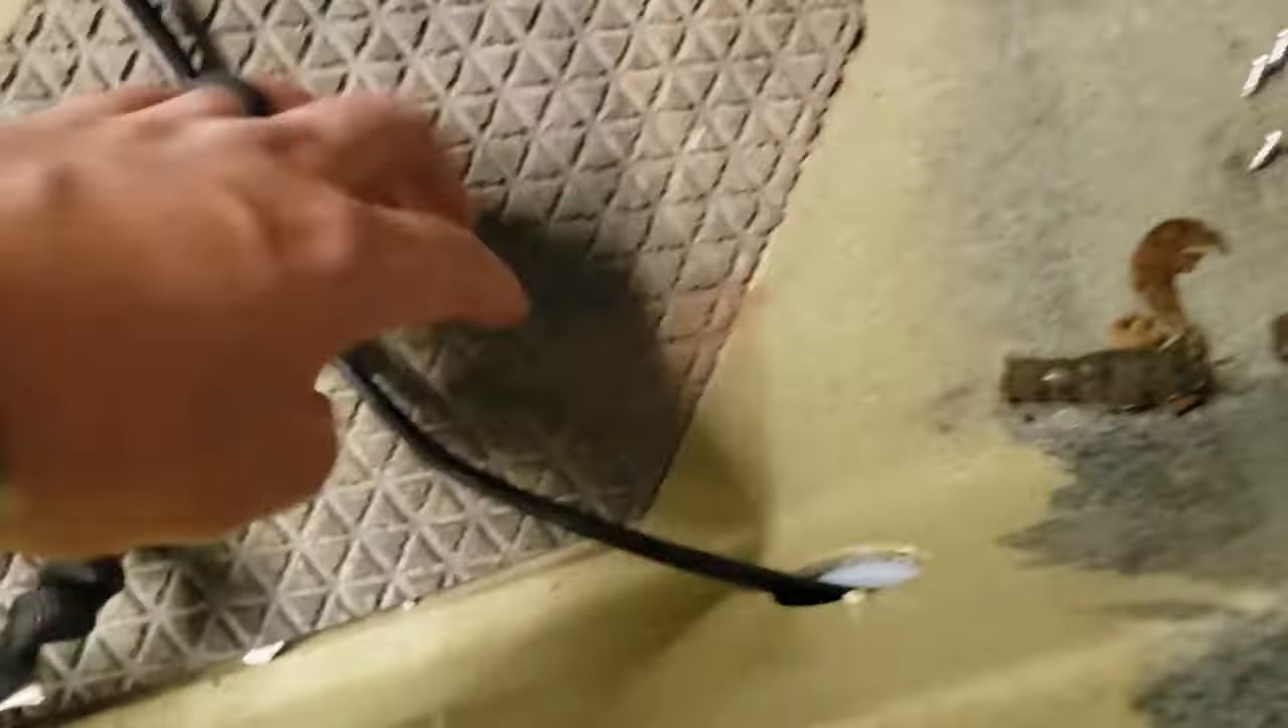As you can see I ran the wire through the little hole right there.